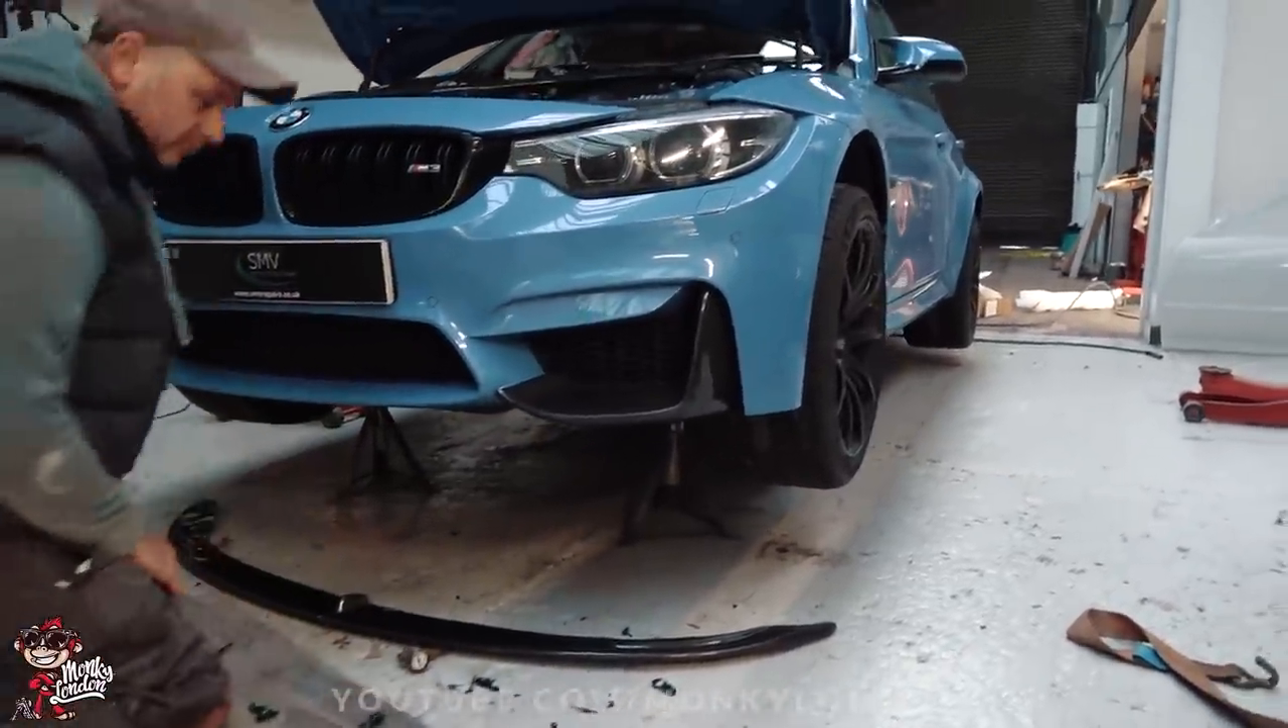Obviously we haven't got the front splitter at the moment.